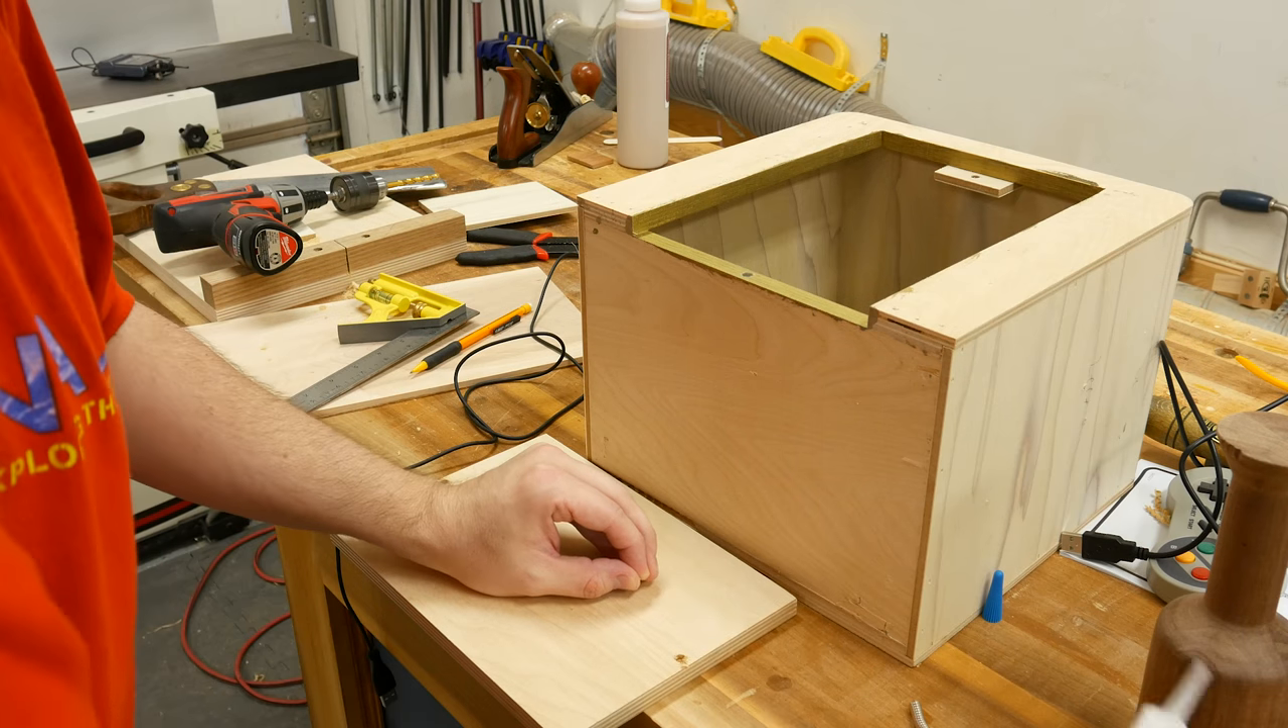And as you can see, I put a little piece of quarter inch ply at the top of the inside of the box on this opening here to put another magnet and it also acts as a stop.